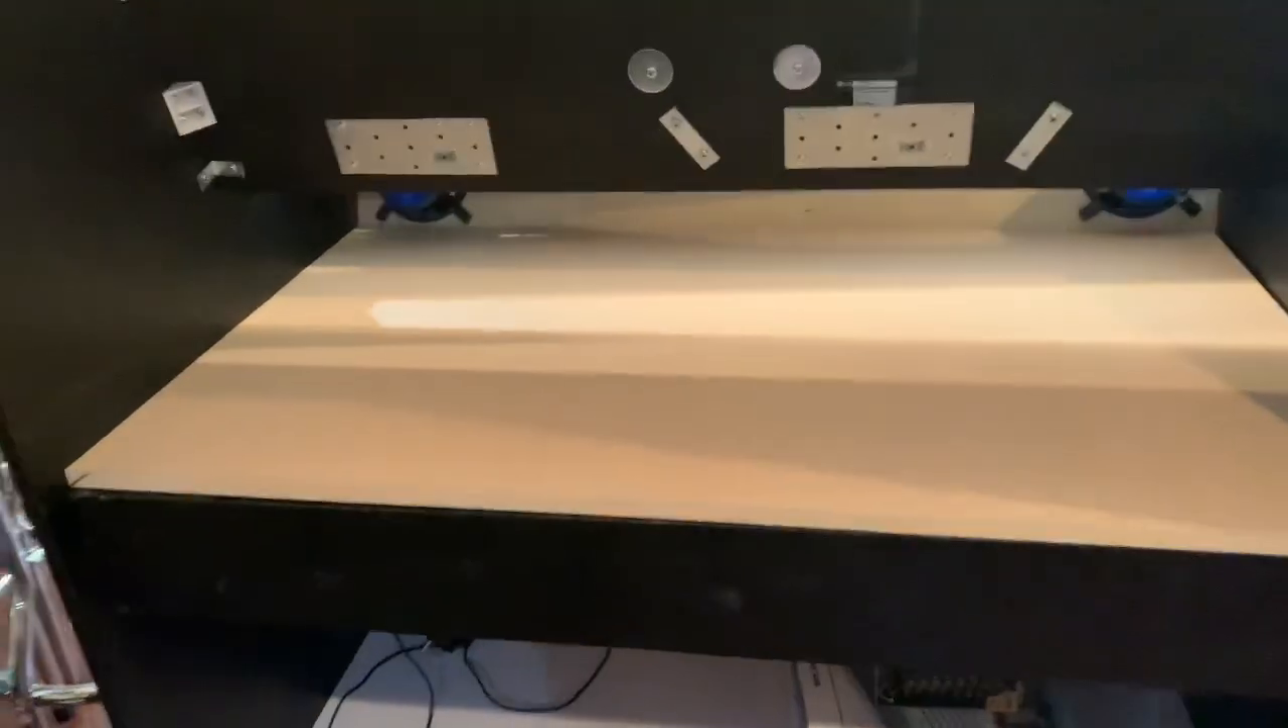All right guys the shelf is on.